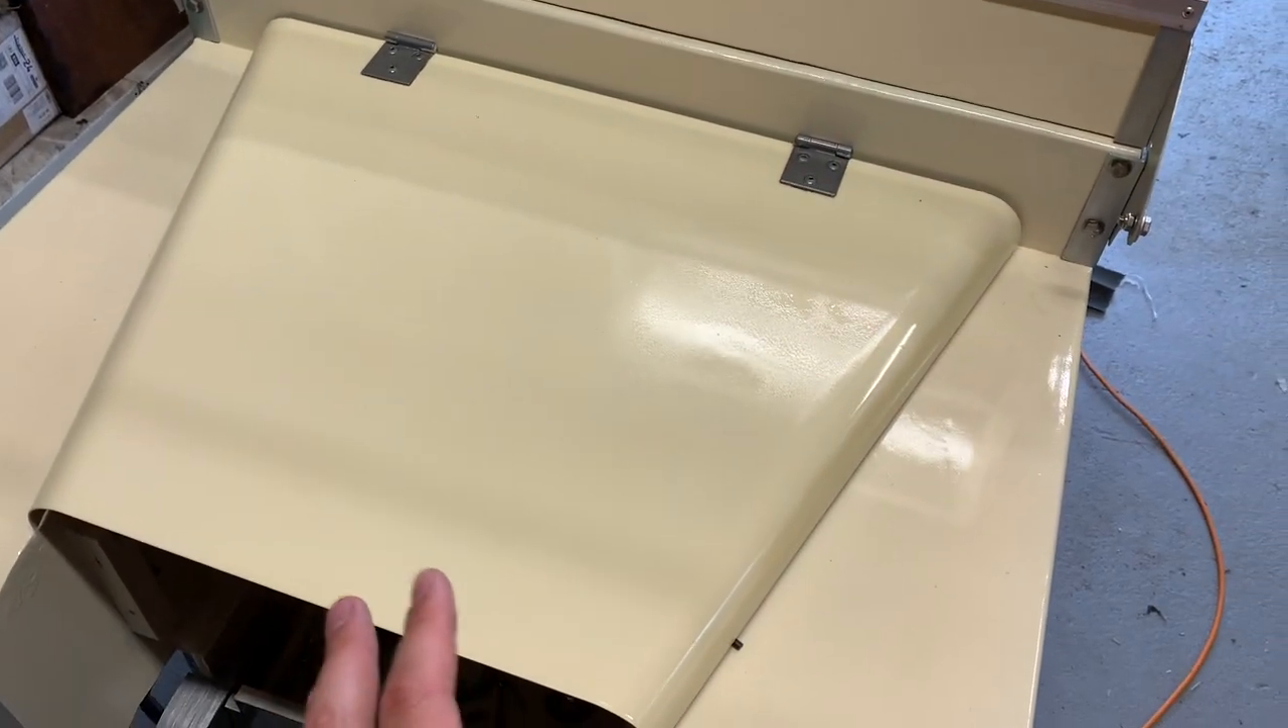A fully painted bonnet back on the Toylander. The hinges are screwed in, nice and secure.